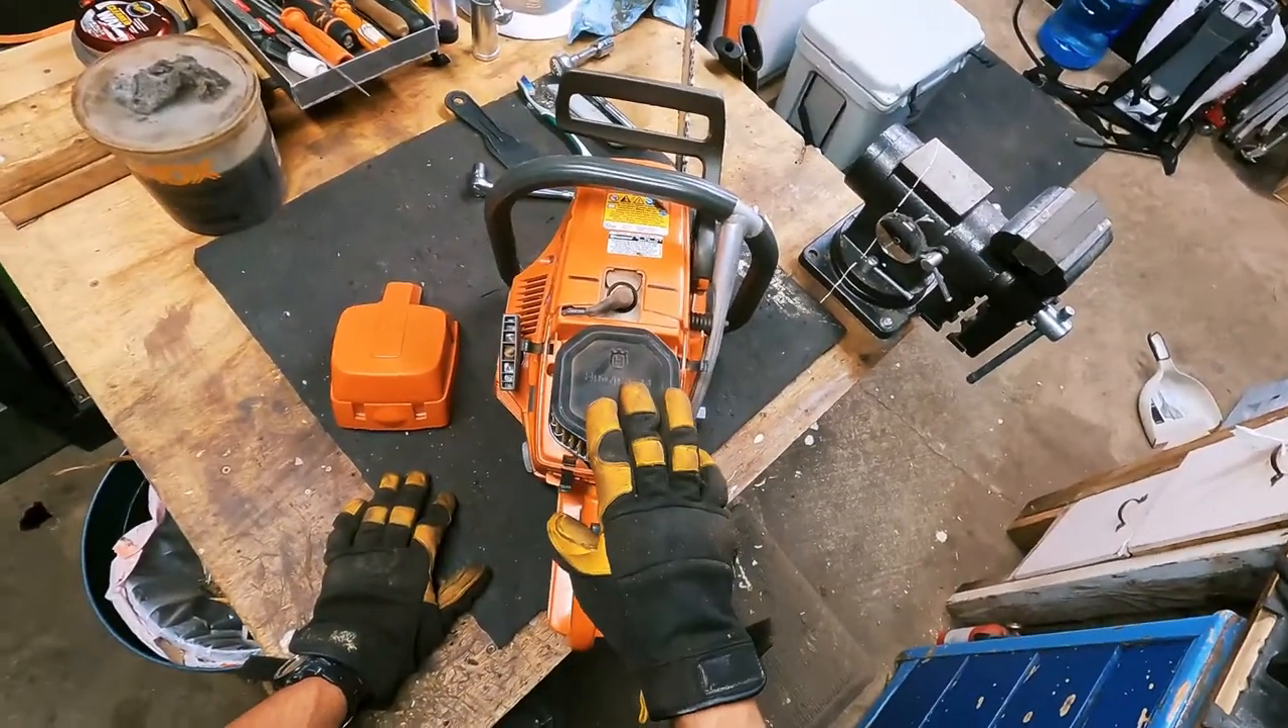Okay so we got the air filter exposed.